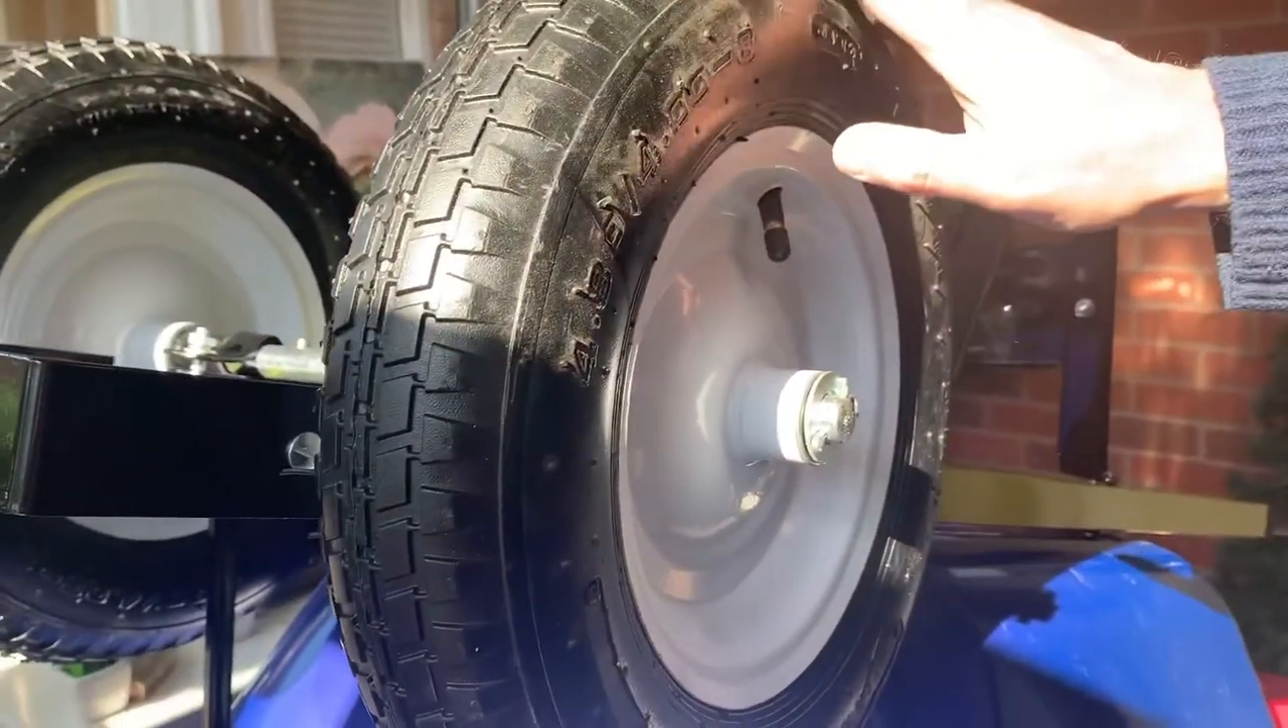In this phase, what we've done, in this stage, we put both pneumatic tires on.